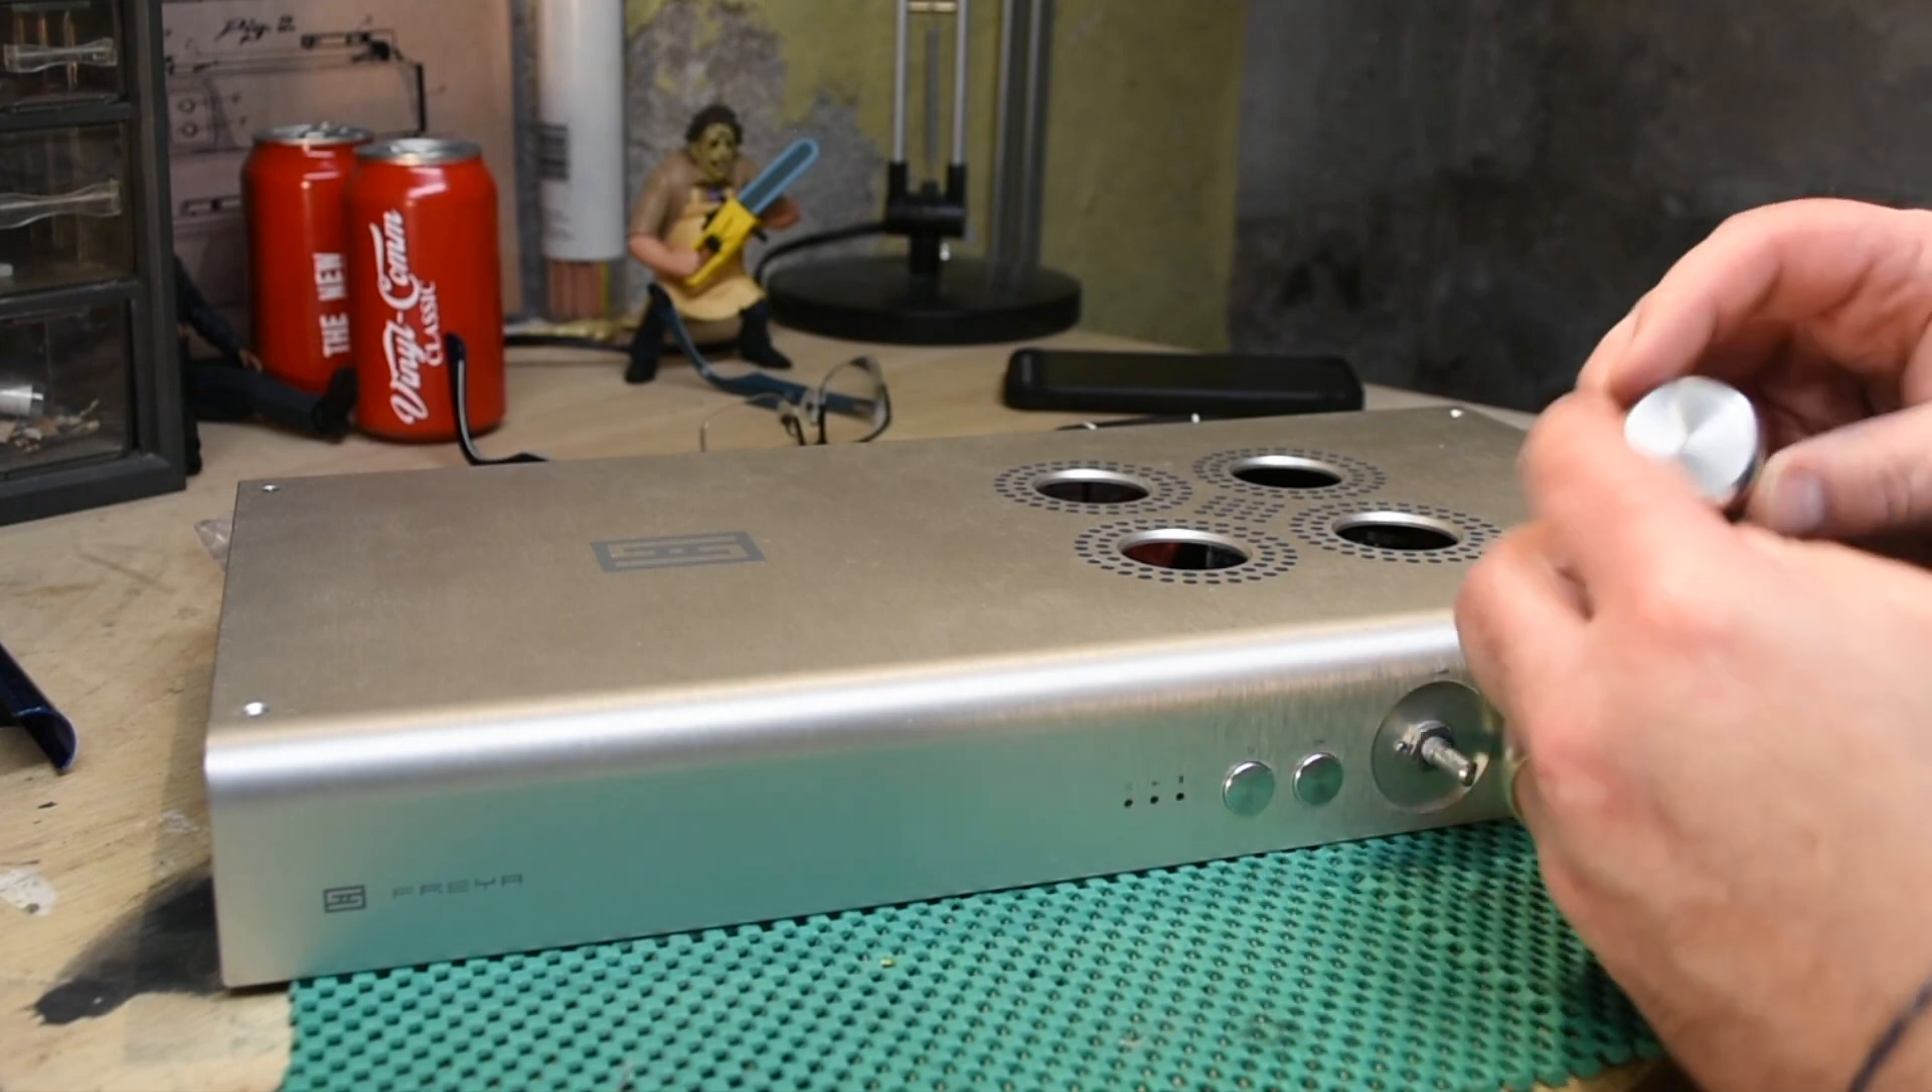Now, we have everything put back together. Well, not everything. This knob has to go back on.